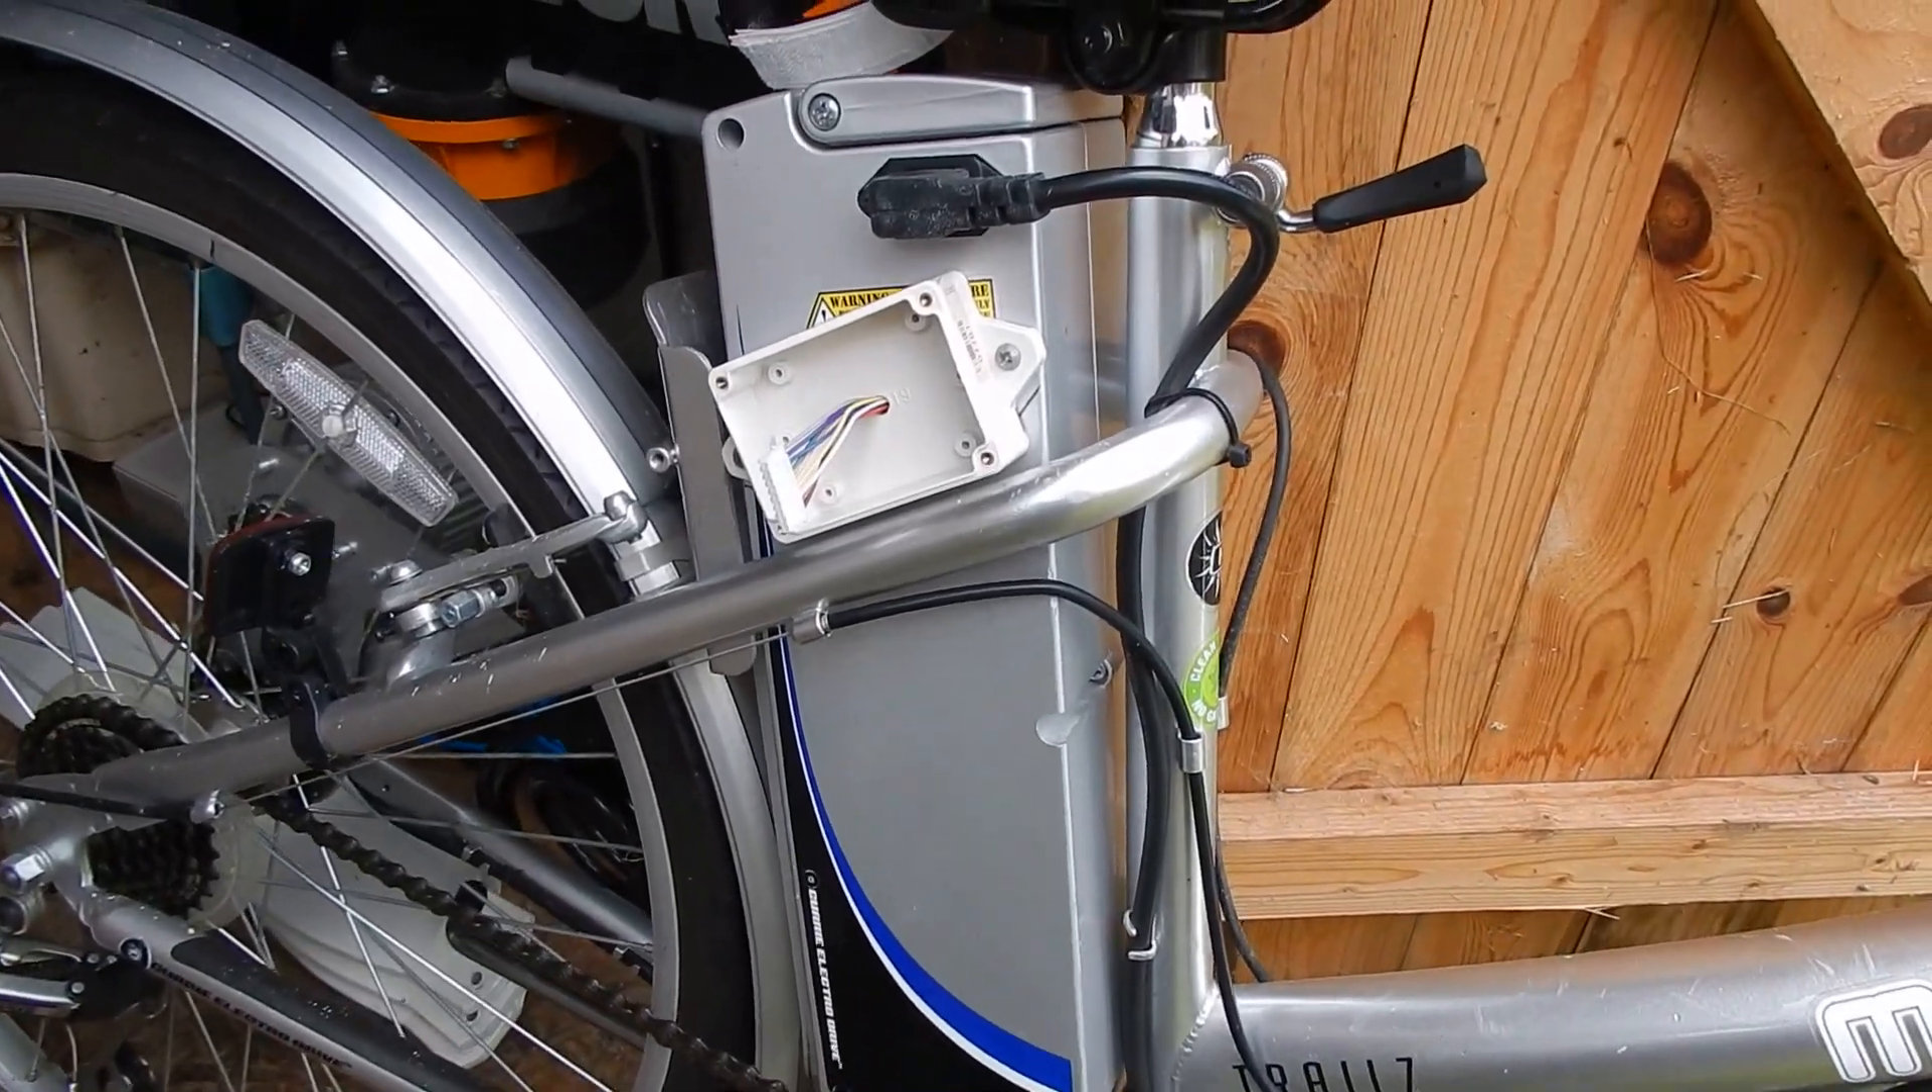I didn't put the cover on this little box, which was a bit silly.